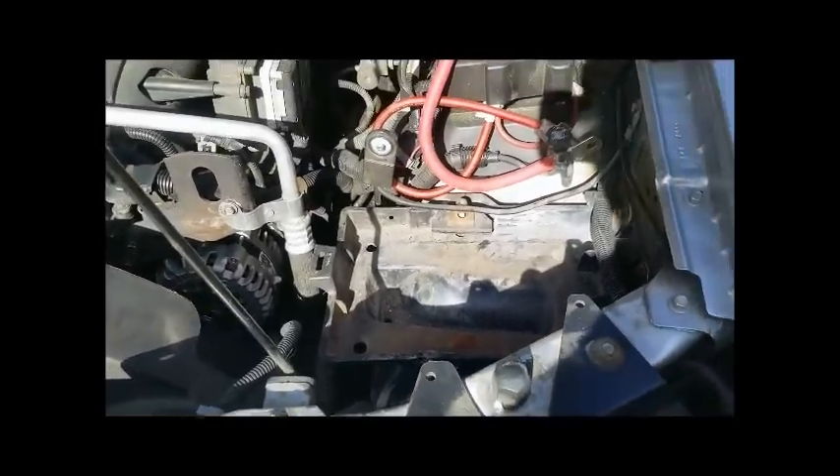All I got left to do is just put the battery in and then we can start her up.